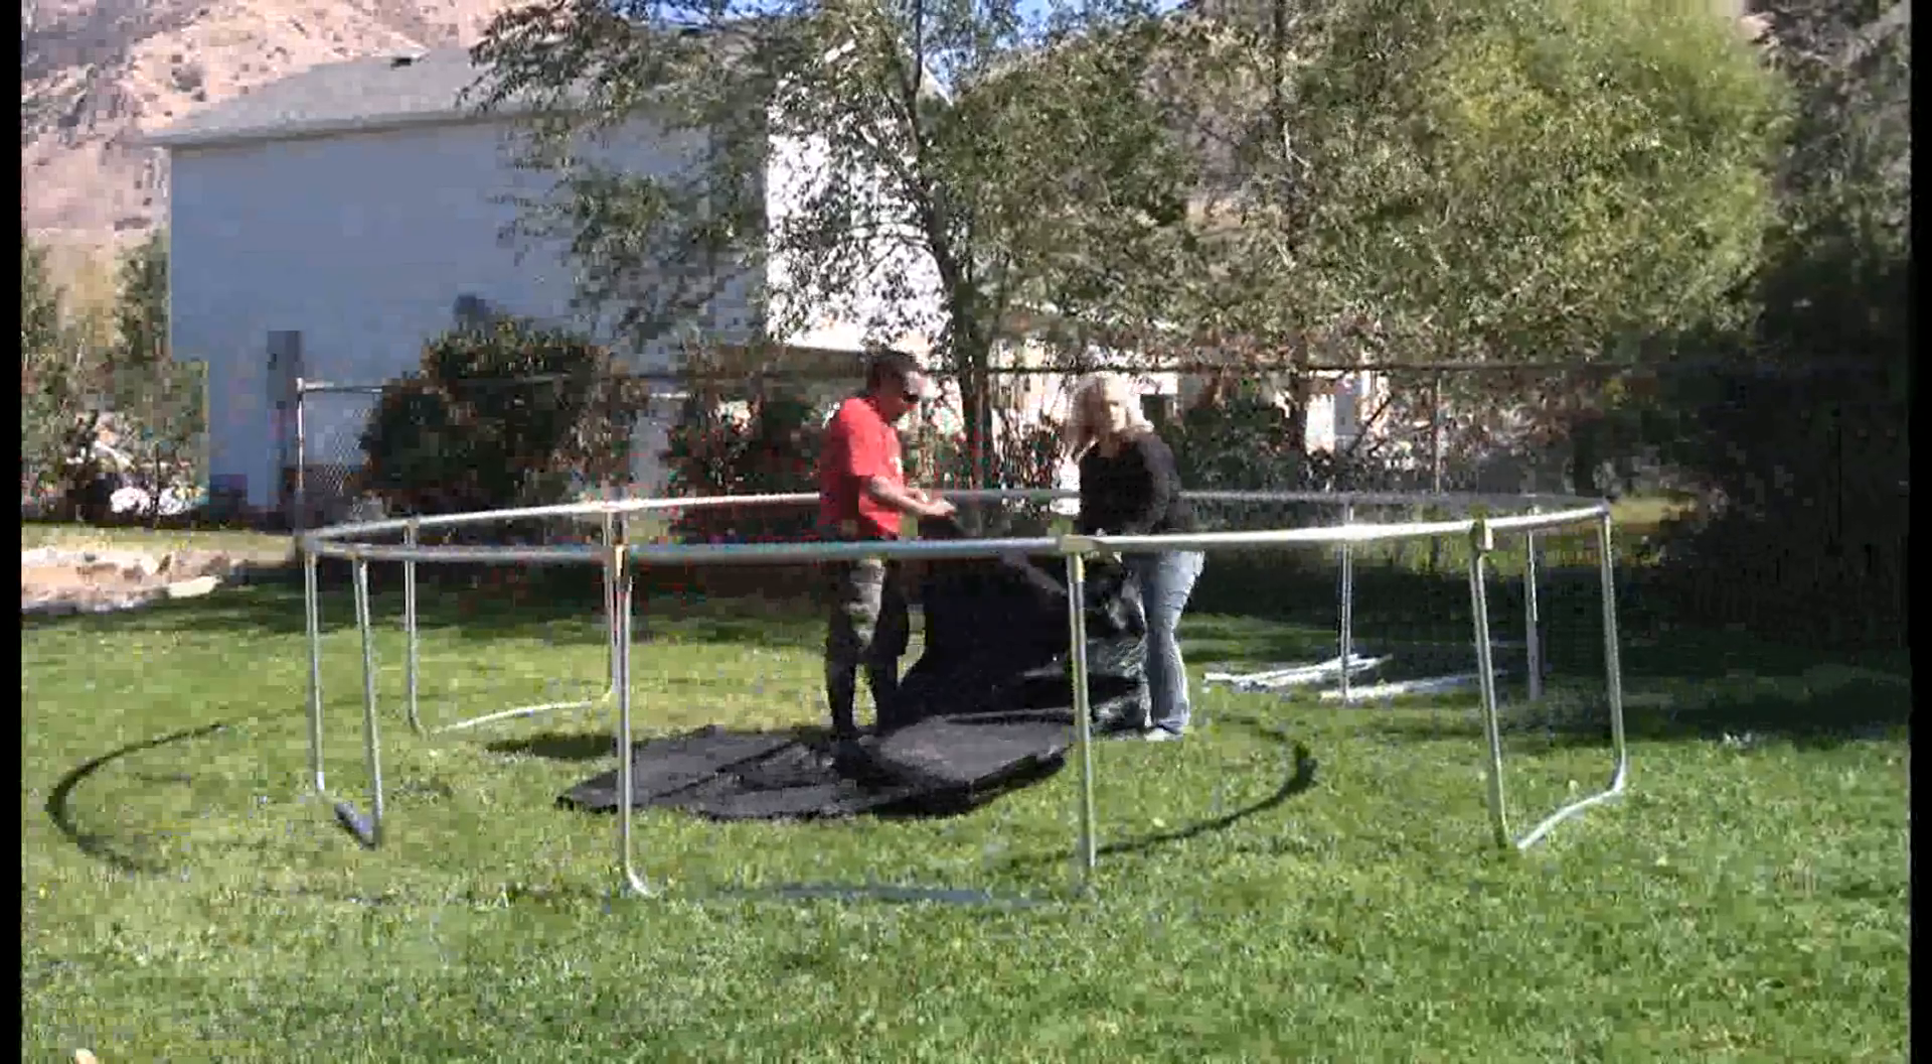Now your frame will be completely assembled and freestanding.